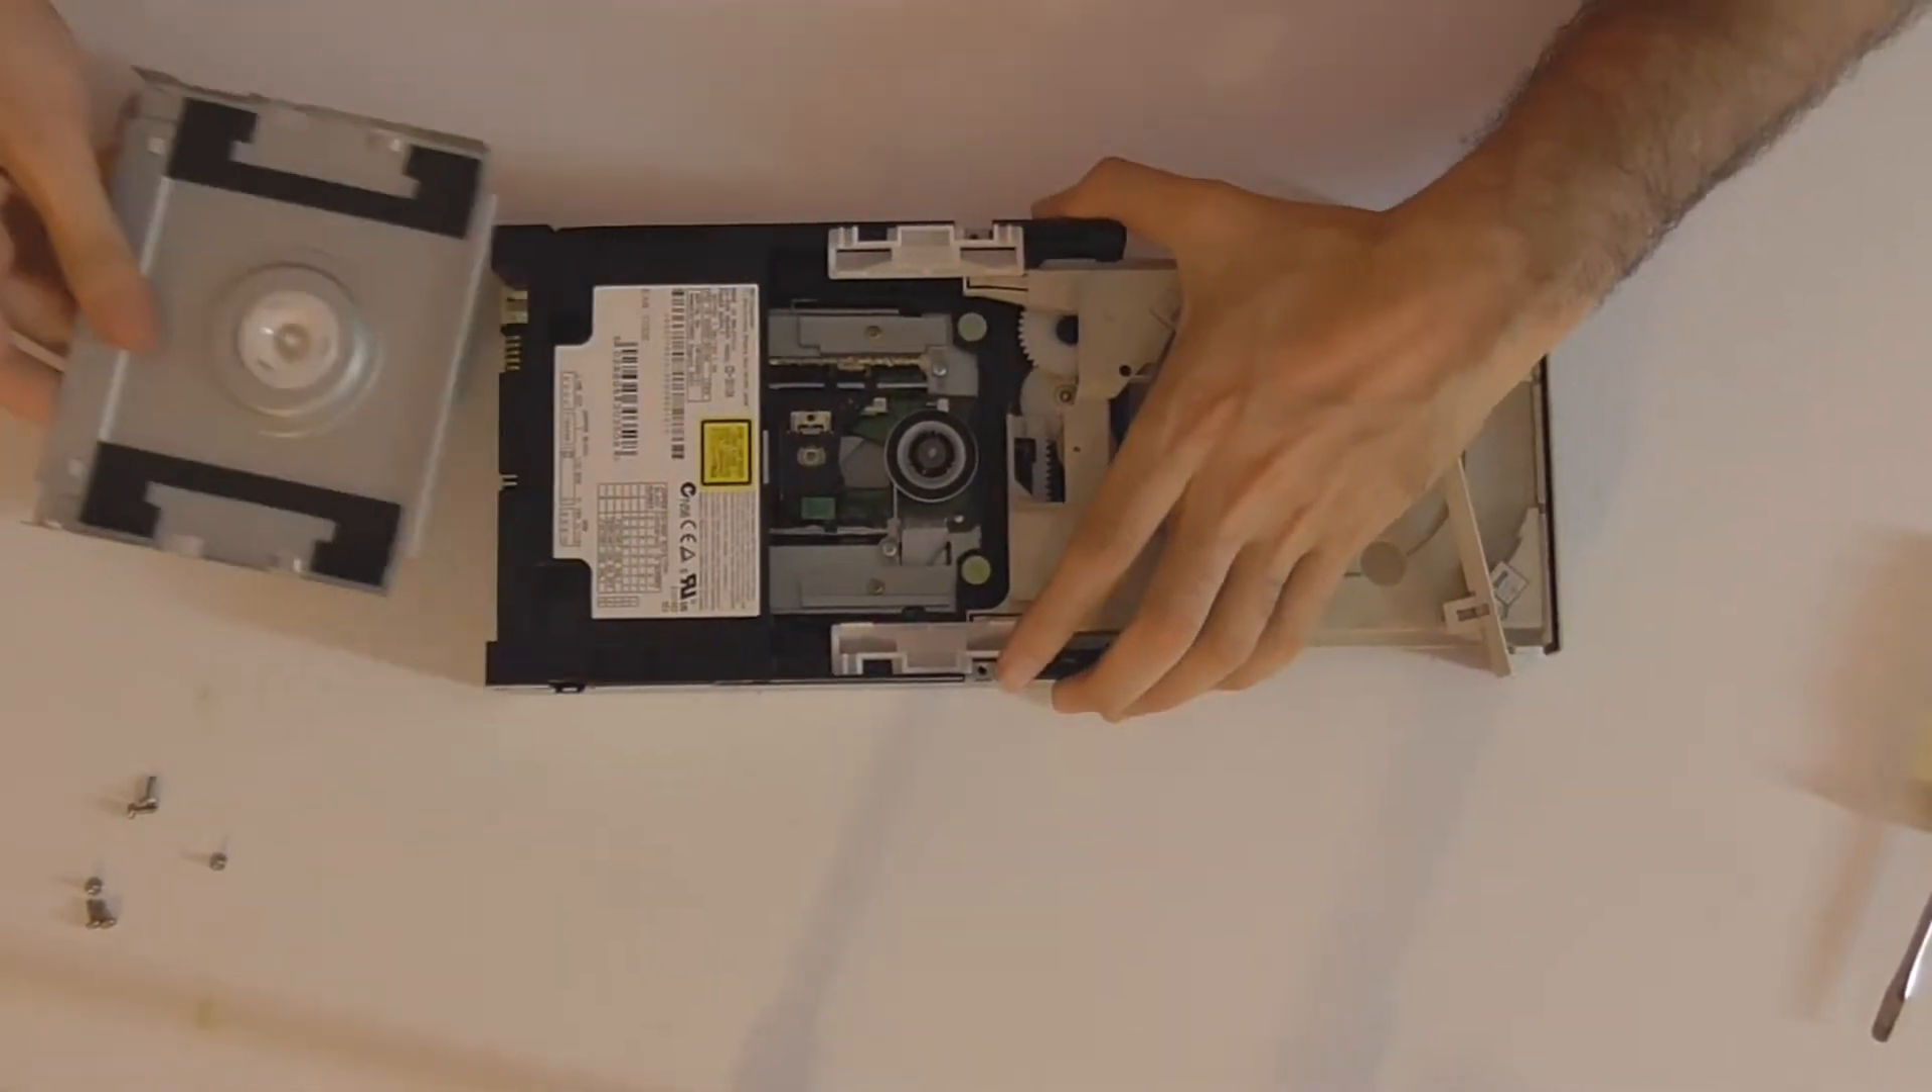This is the top panel and as you can see I have pried it off.